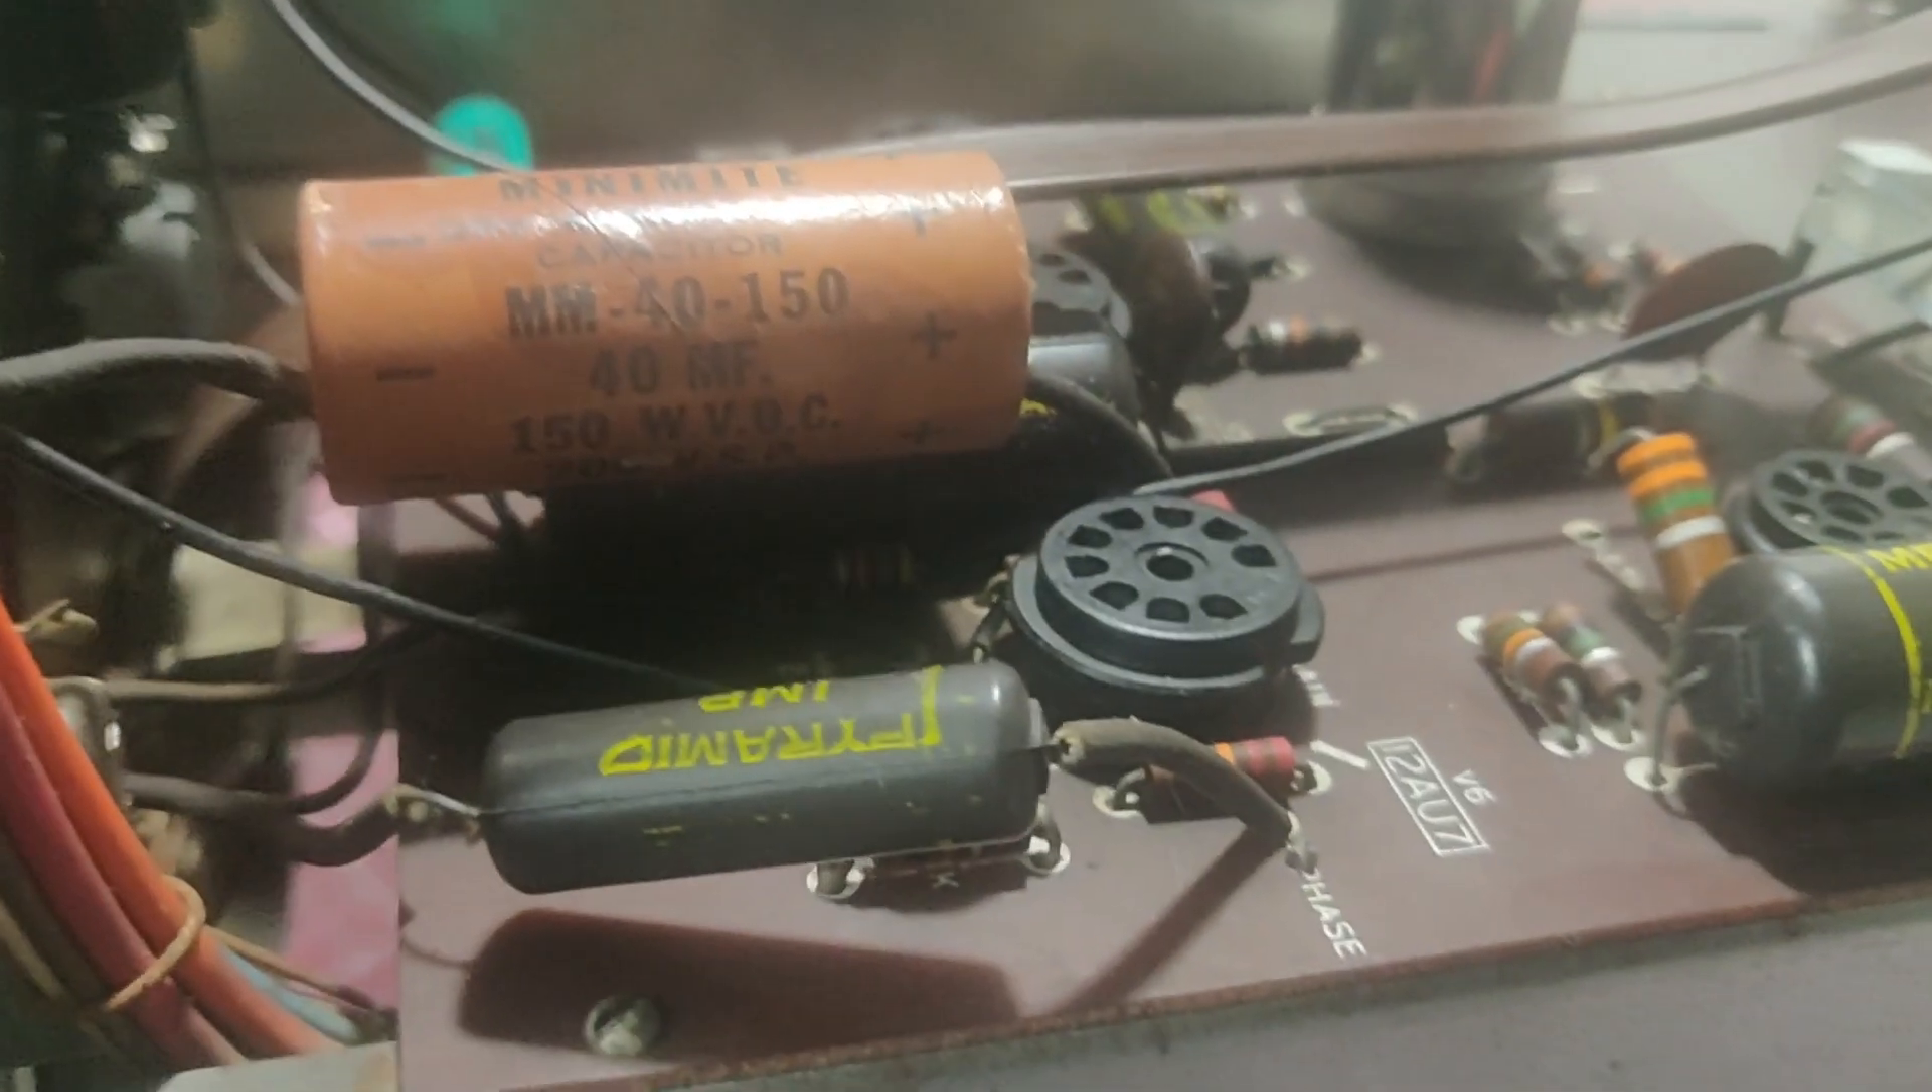Los tubos los he retirado como ven acá están solamente los sockets.